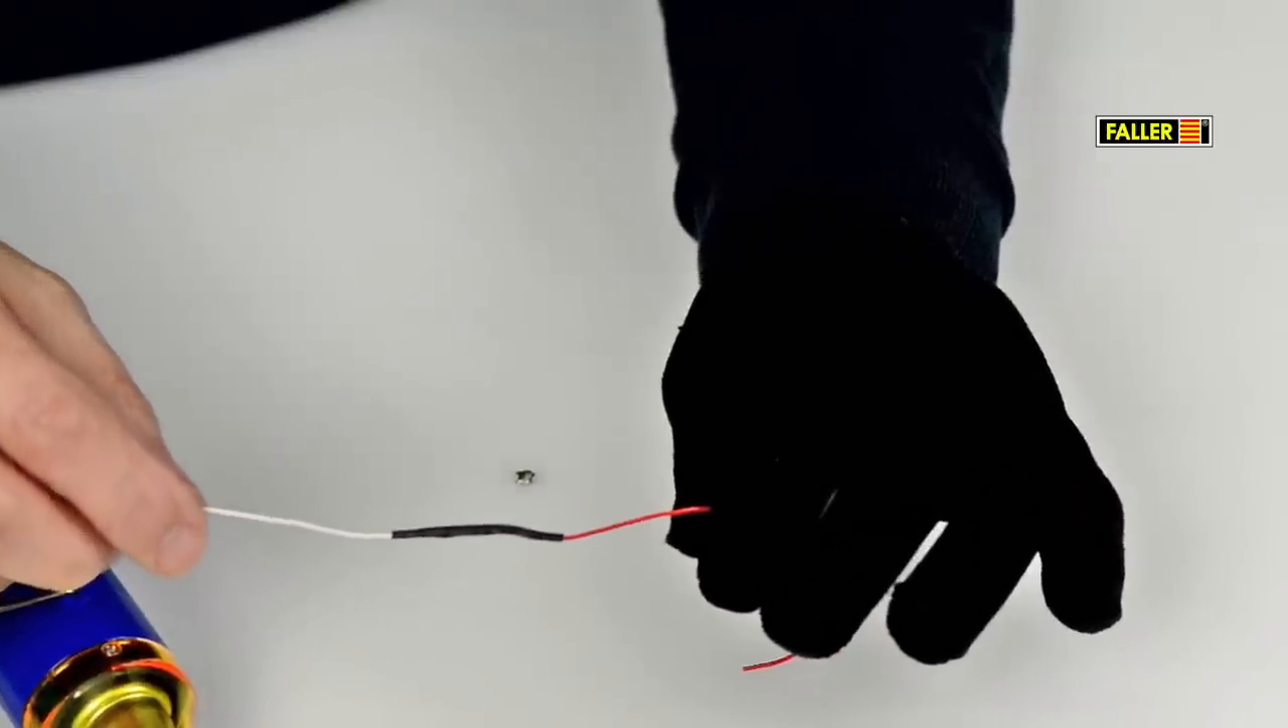Und damit sind wir eigentlich fertig. Der Schrumpfschlauch ist dran.